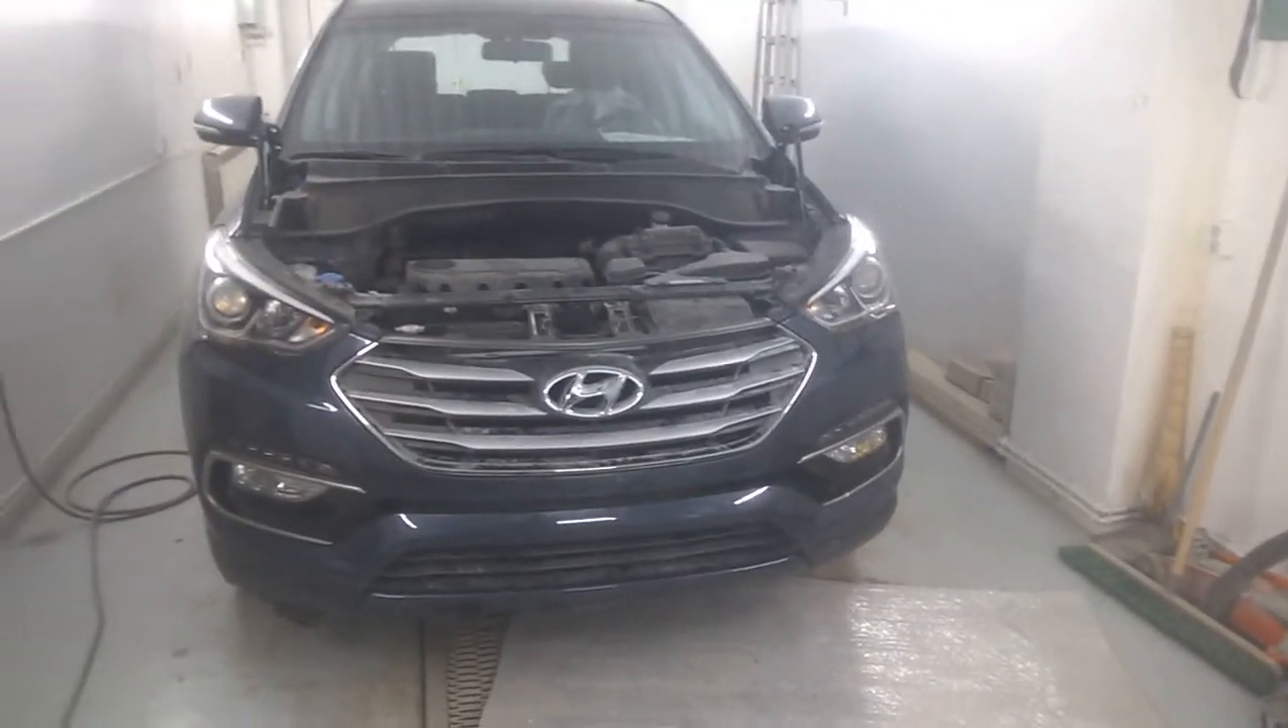Бампер стоит сейчас капот накинем и будем уже ее собирать до конца.